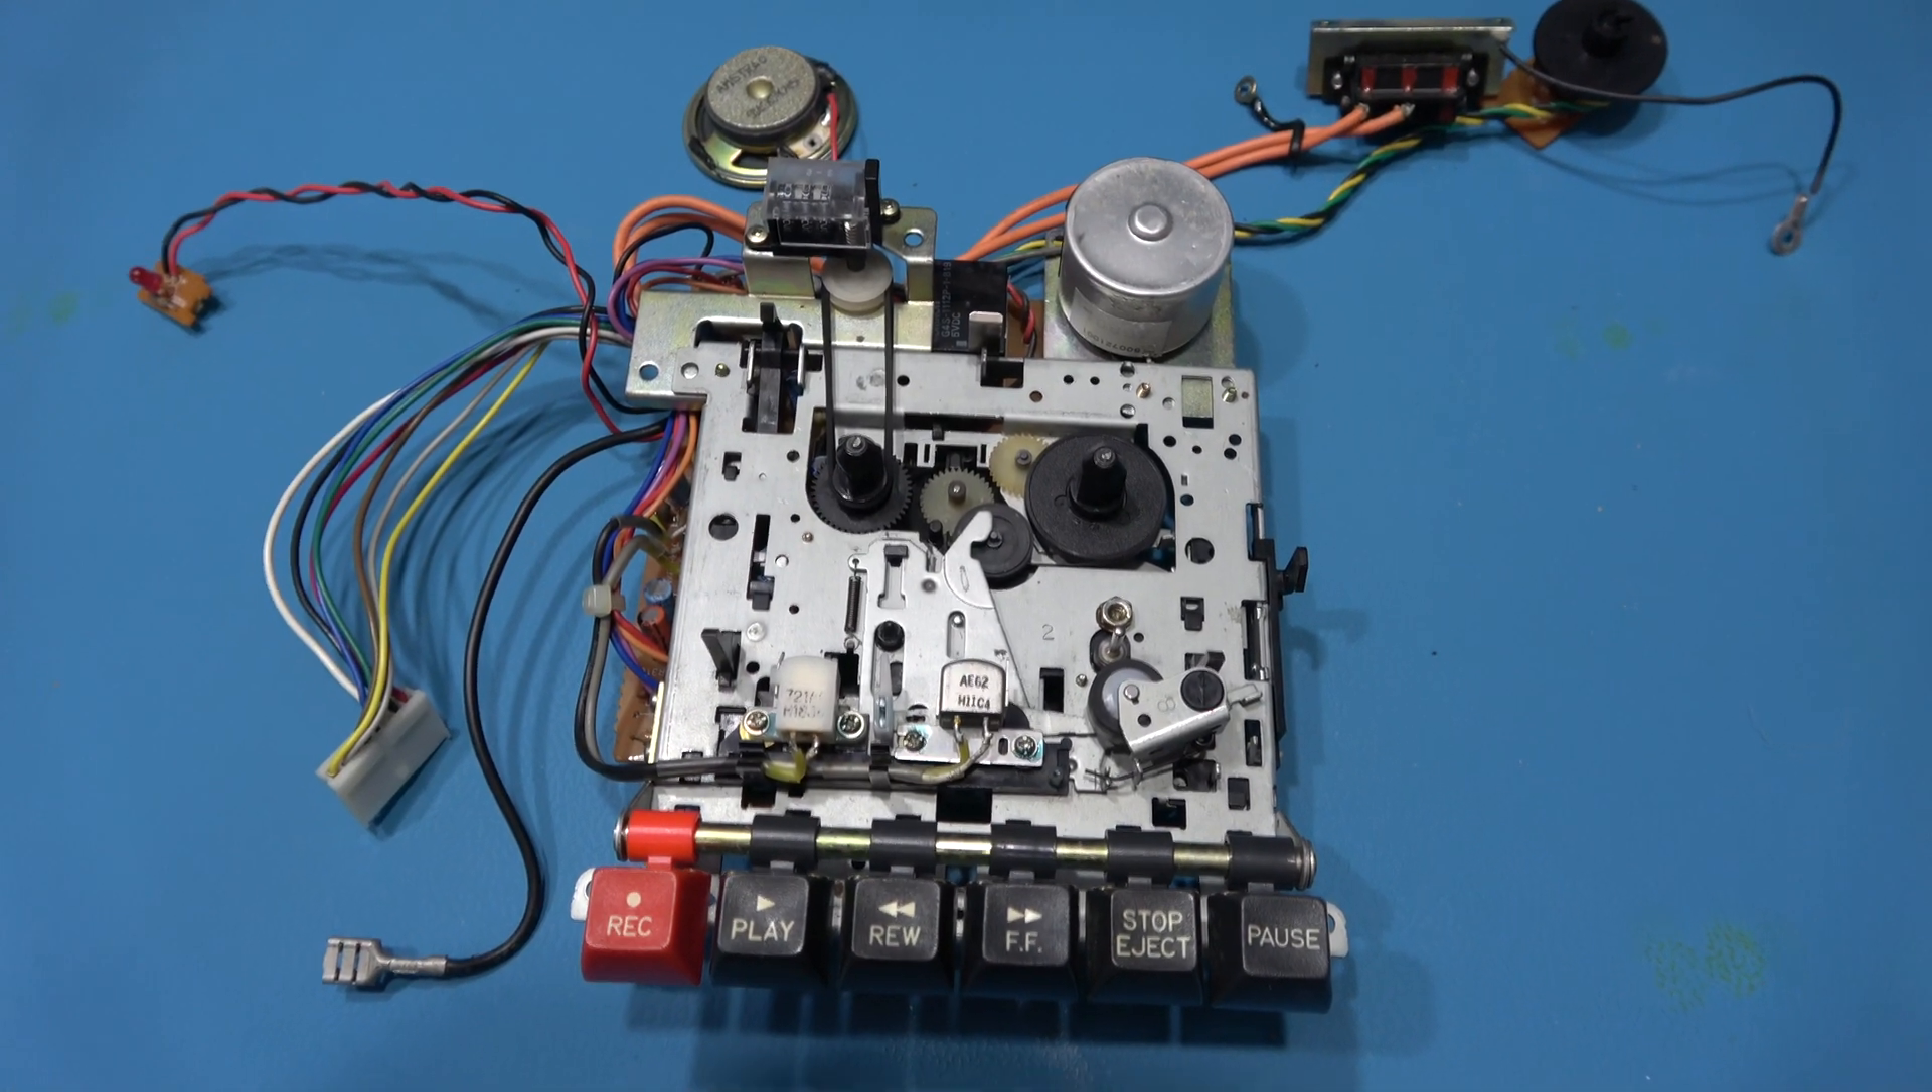And that's the tape mechanism removed.